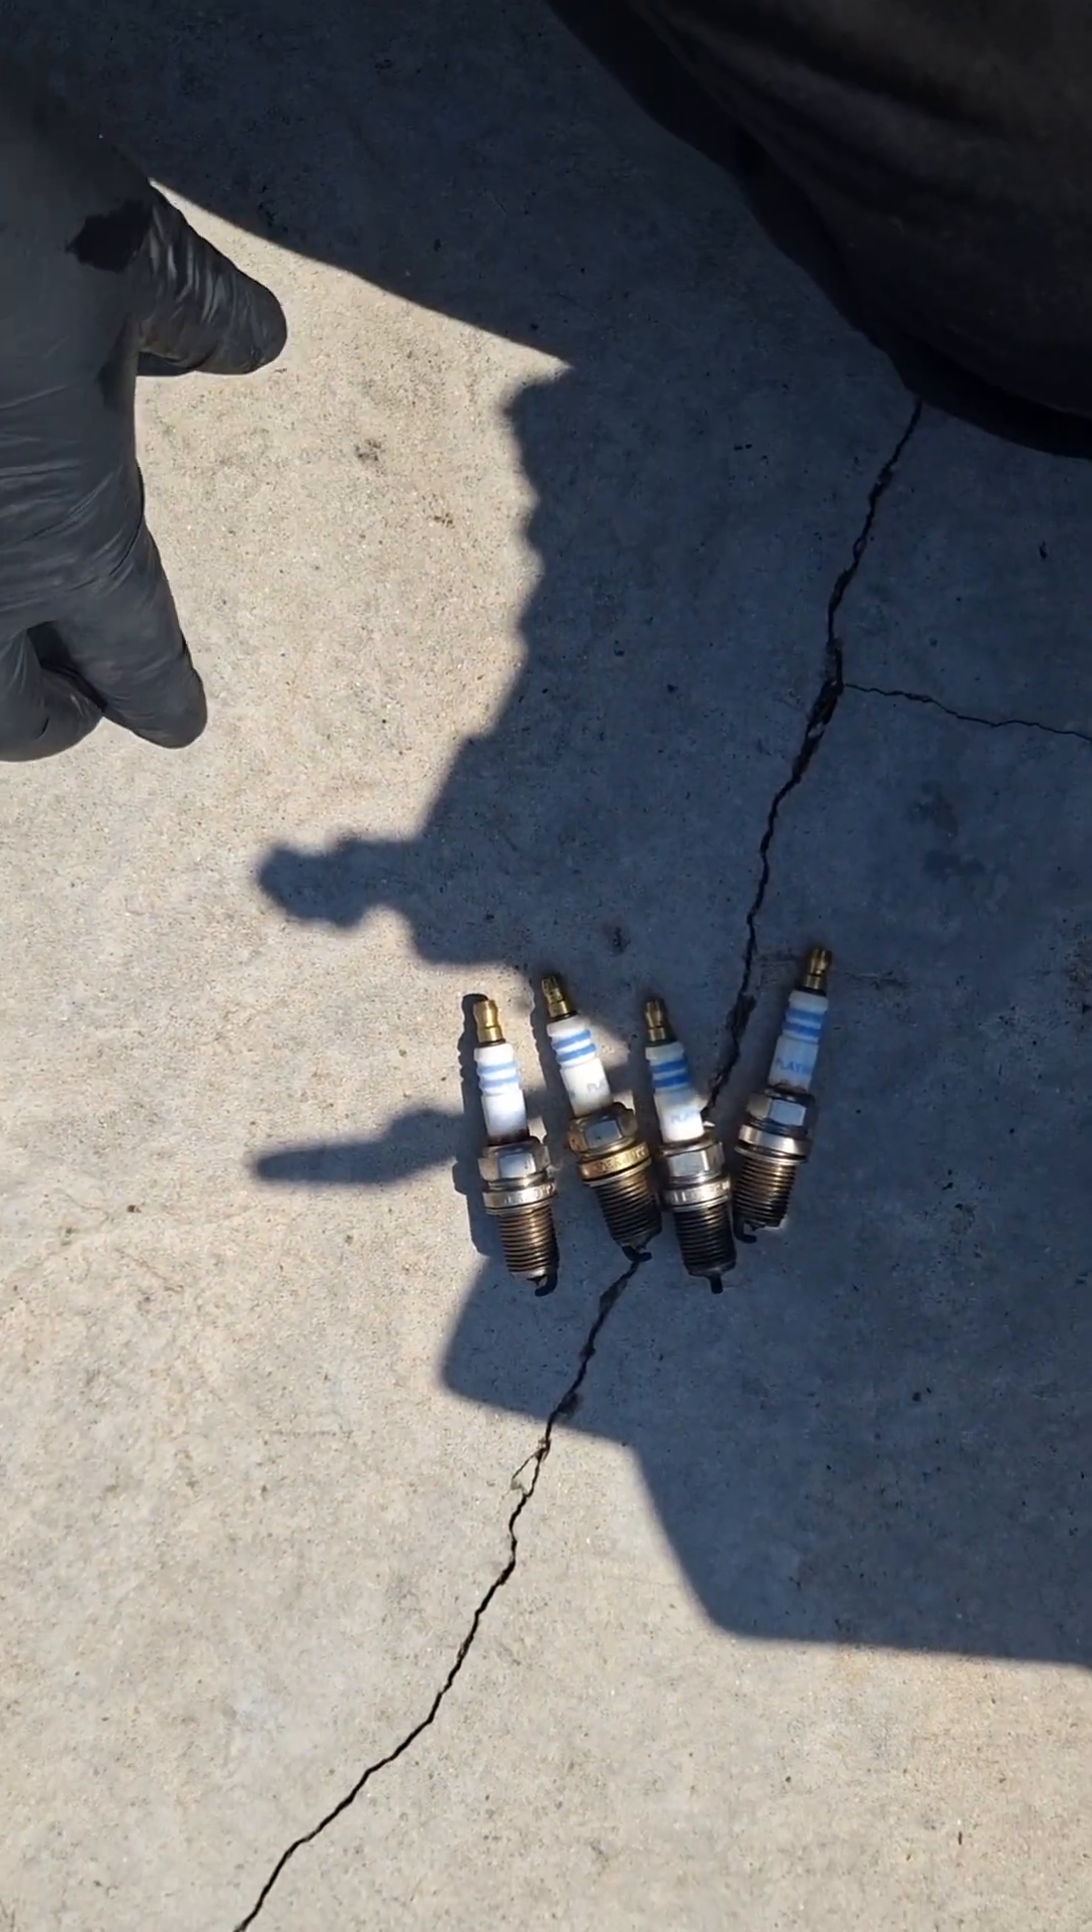So here I have all four spark plugs removed and this is a Bosch spark plug.